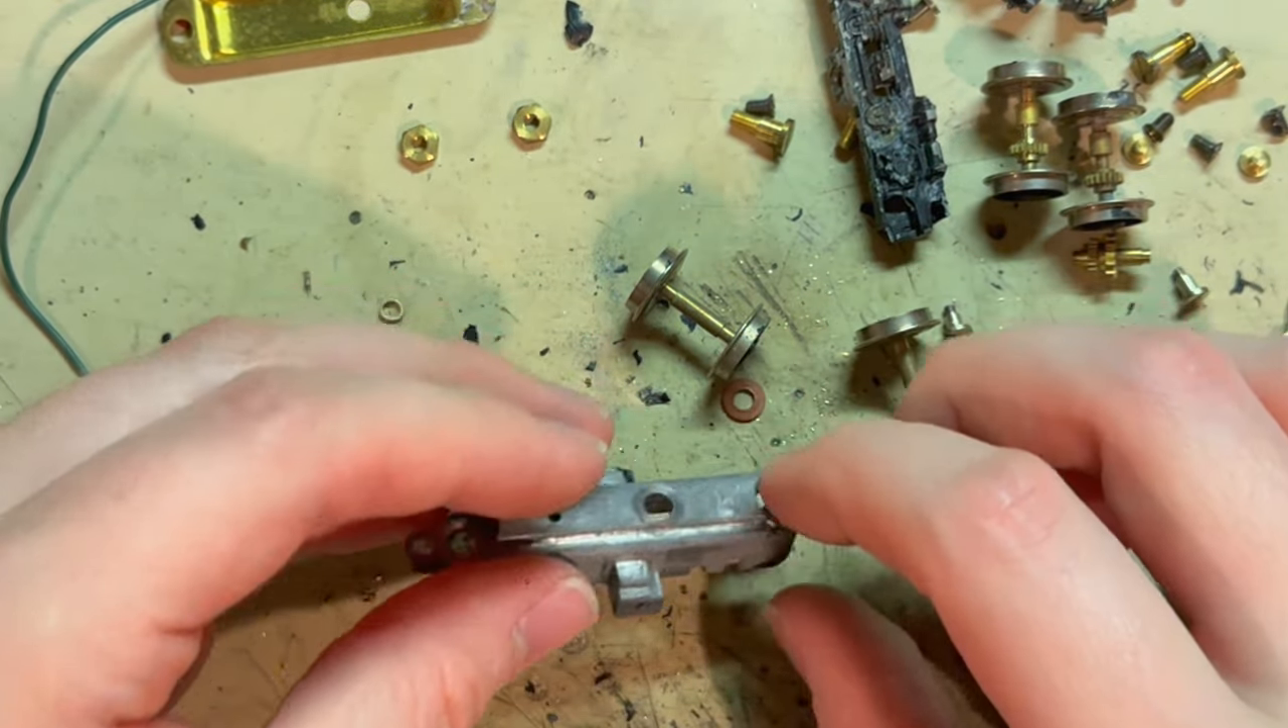And that is the full disassembly of the chassis.